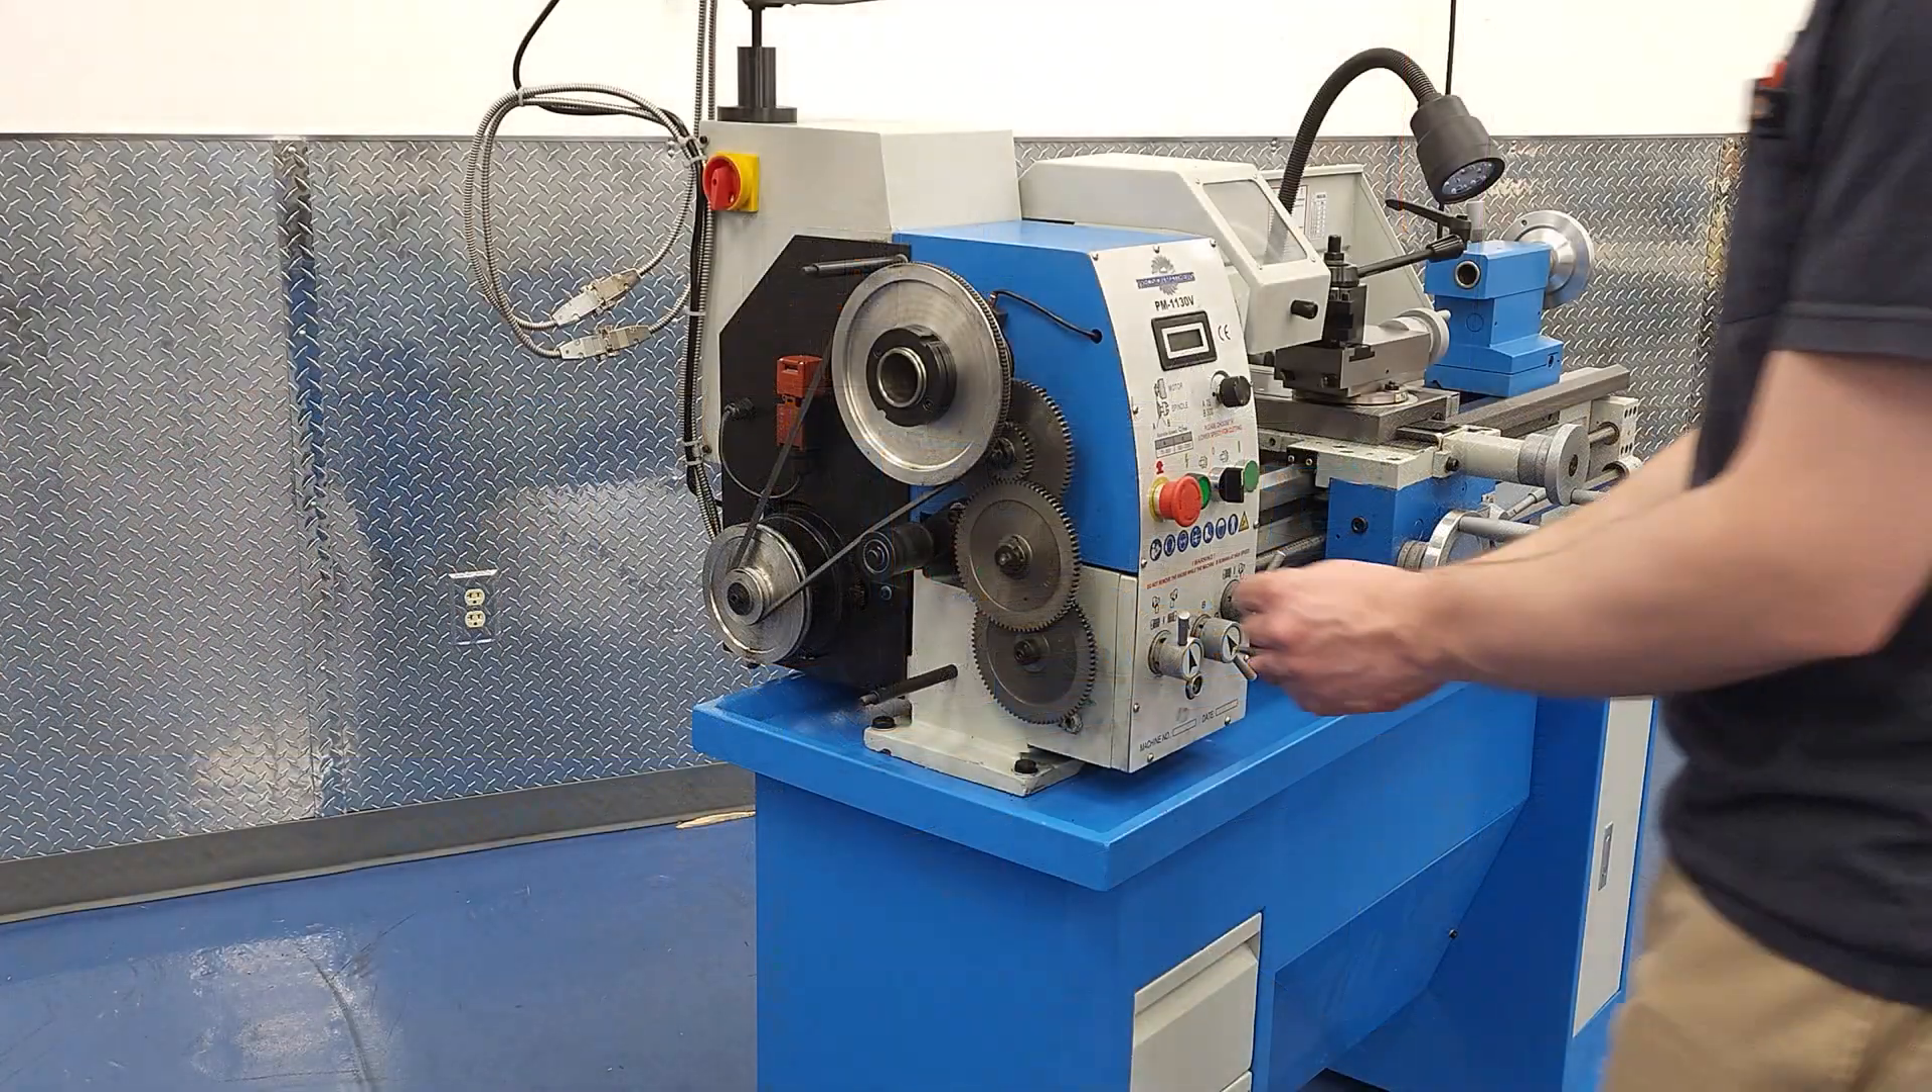Off comes the cover, and we're ready to swap those gears out.